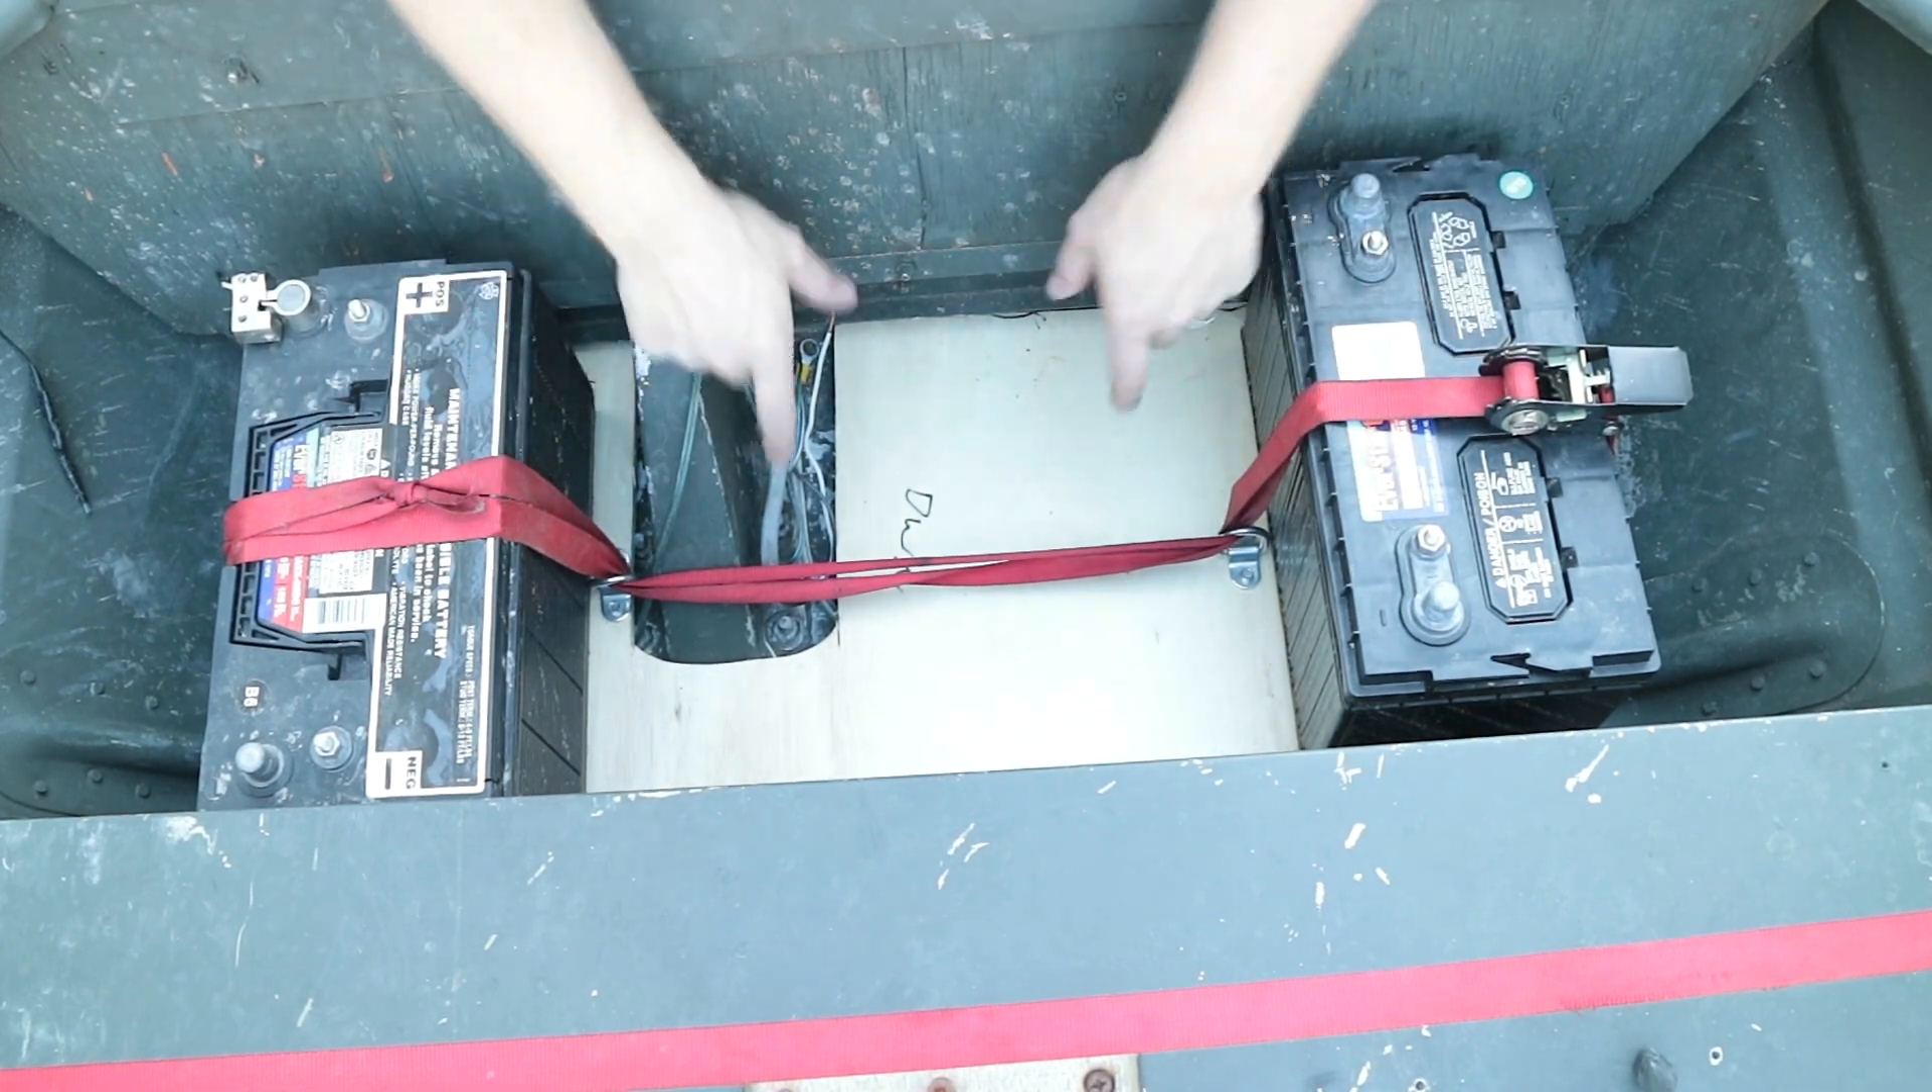Alright, so I've got two batteries one on each side to distribute the weight properly and then I have these D rings I have one D ring on either side of the battery.